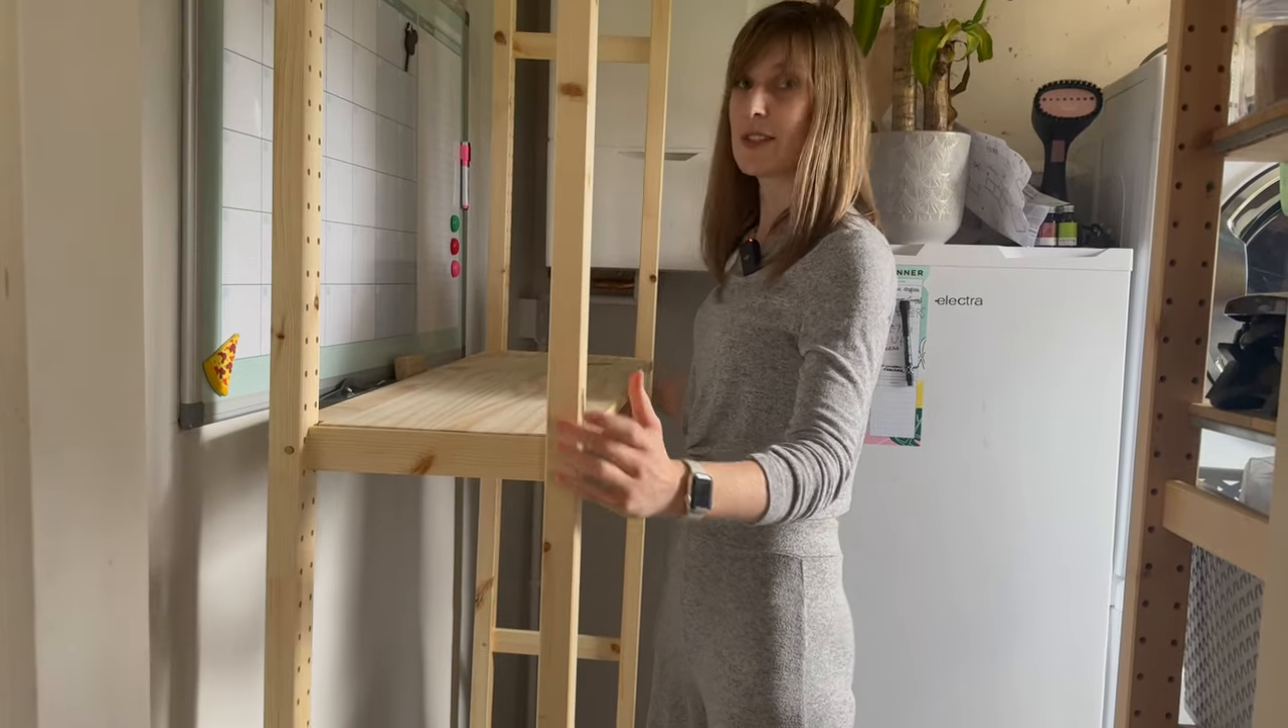Just need to get some more shelves in.